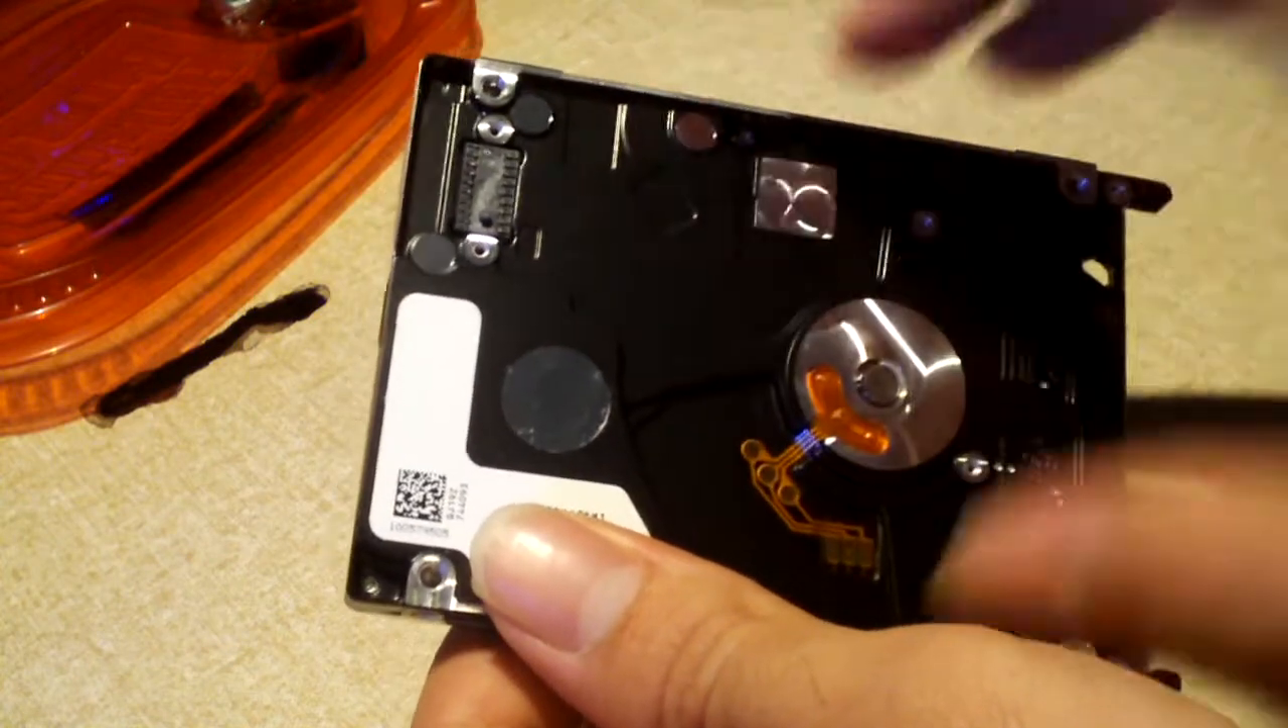This is what the hard drive looks like without the PCB attached.